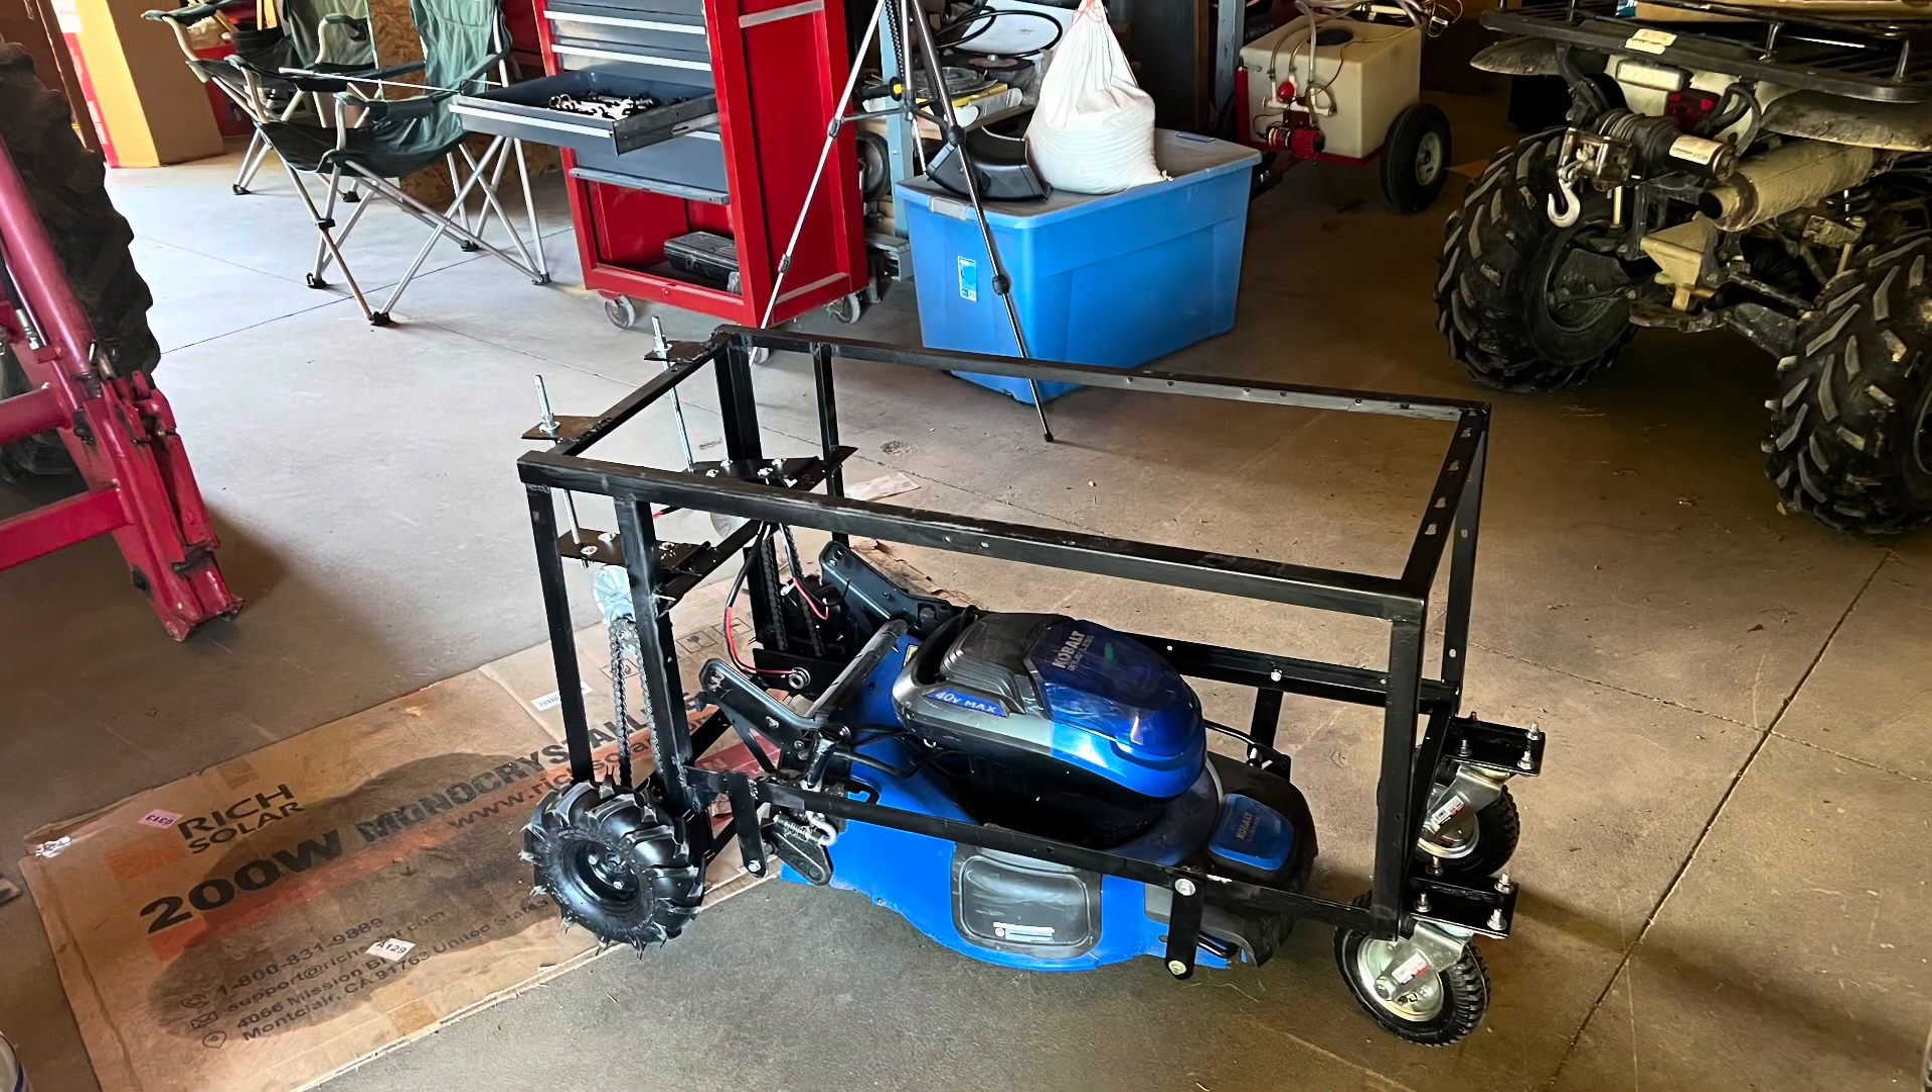I've got drive wheels on the back castering wheels on the front so it's basically a skid steer.